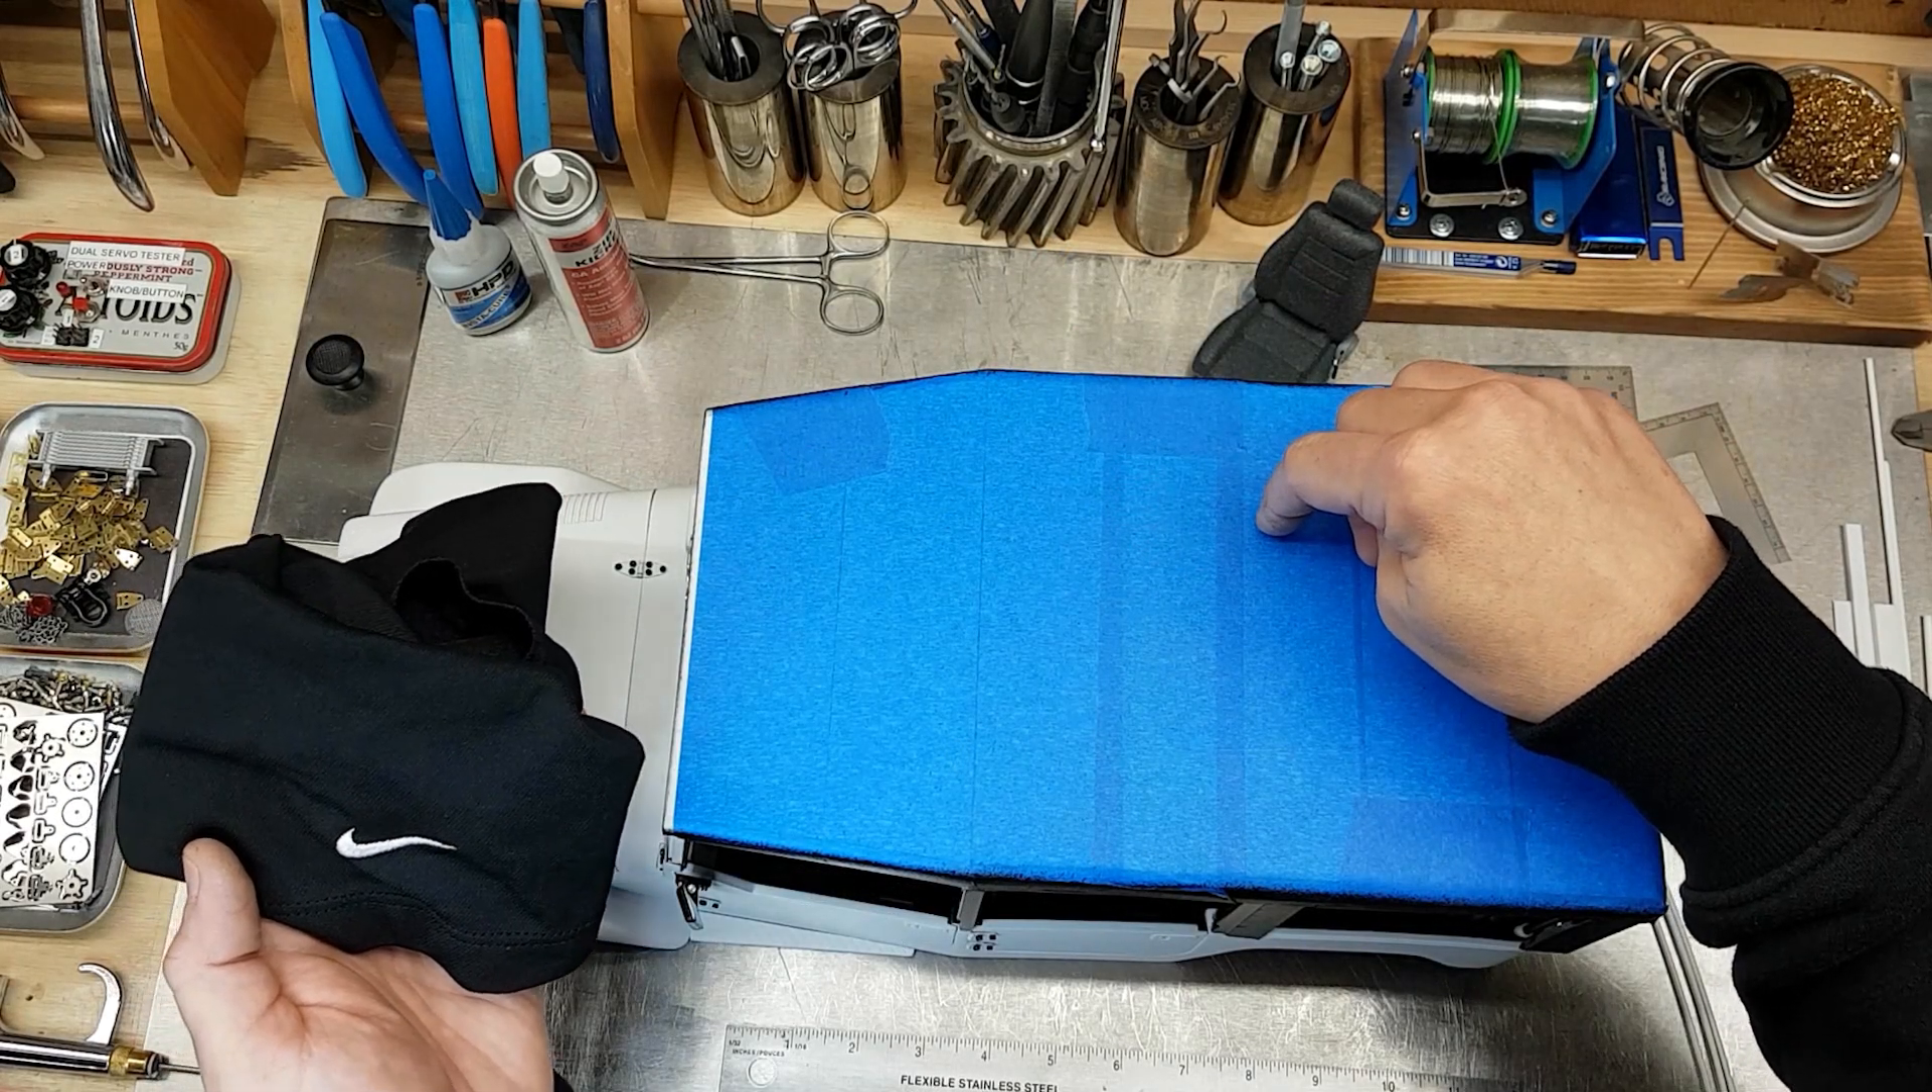As you can see I've got a roof in place.